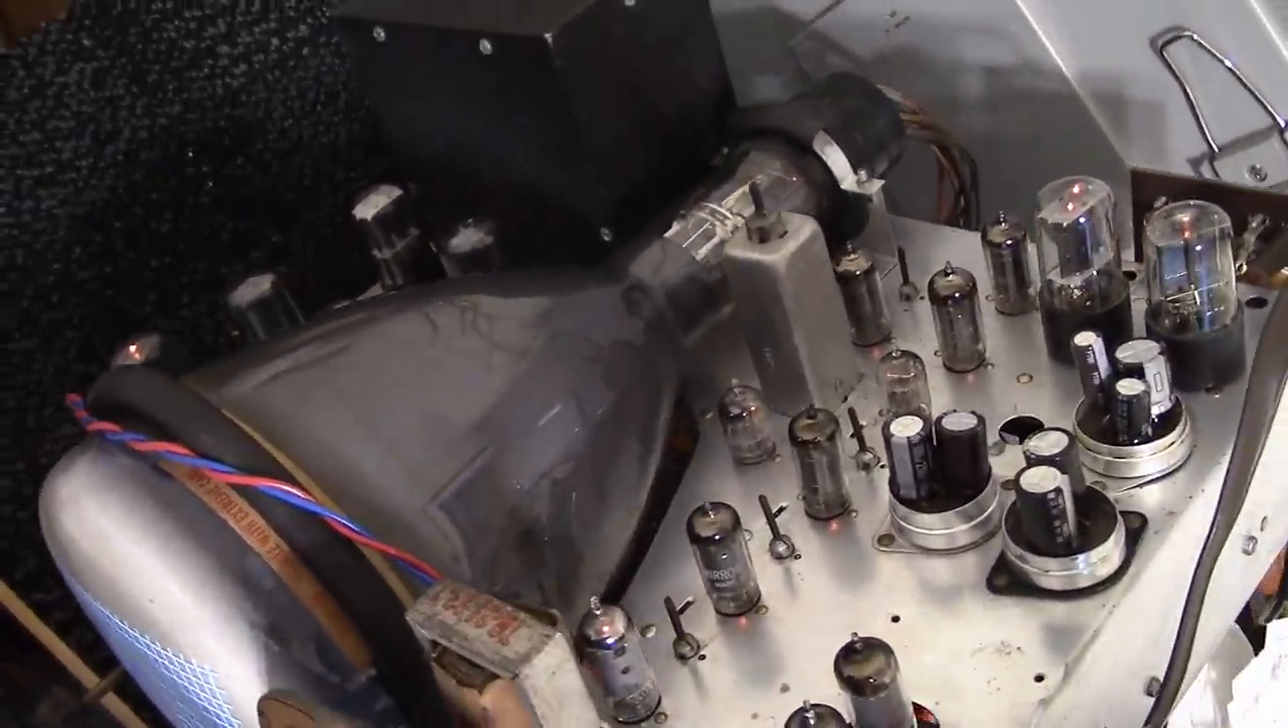I finished cleaning up the chassis with CLR. Reinstalled all the tubes.